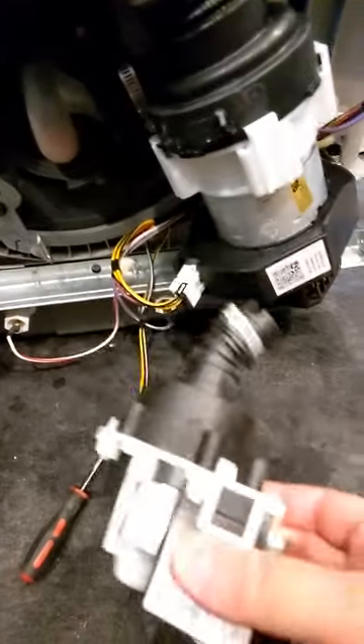Okay we've got our original pump removed here and the electrical fitting on the original pump is going to be often a different size than your replacement pump and they'll package this uh pigtail with your replacement pump.